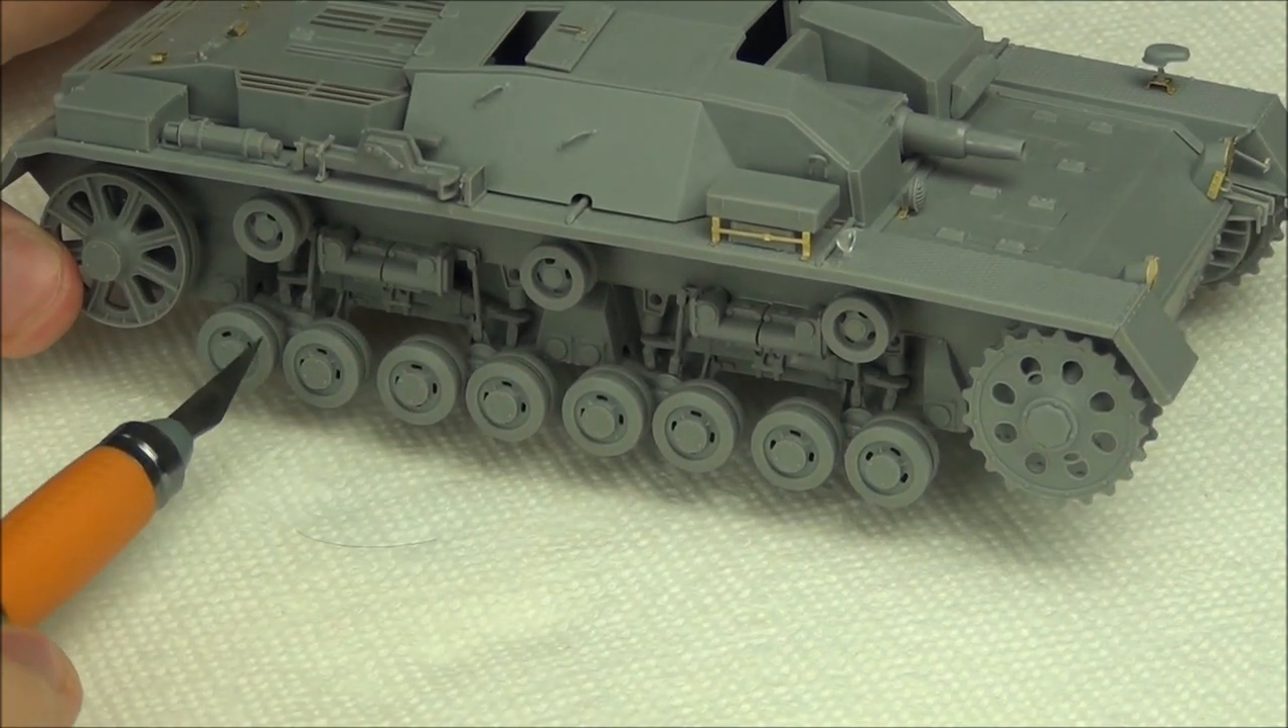So yeah, the wheels are all glued on but I don't really mind it.